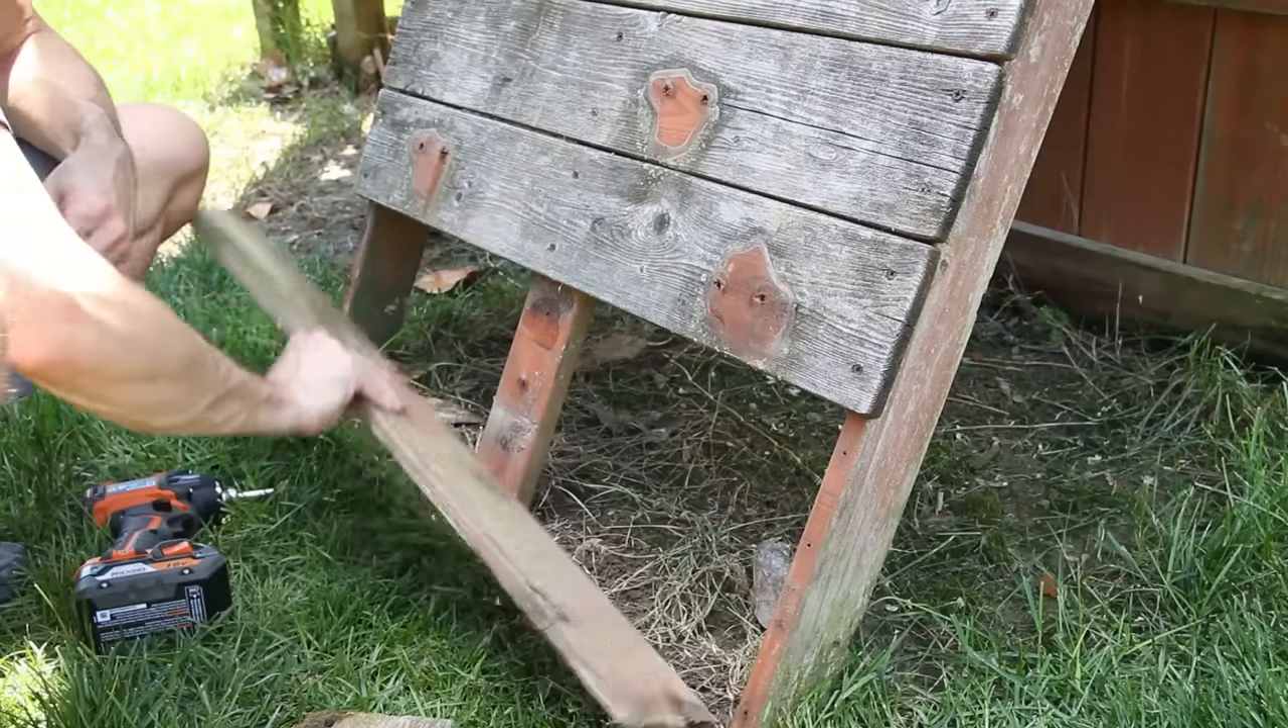I also removed some rotted boards on the bottom of the climbing wall that I'll replace with new cedar boards later.